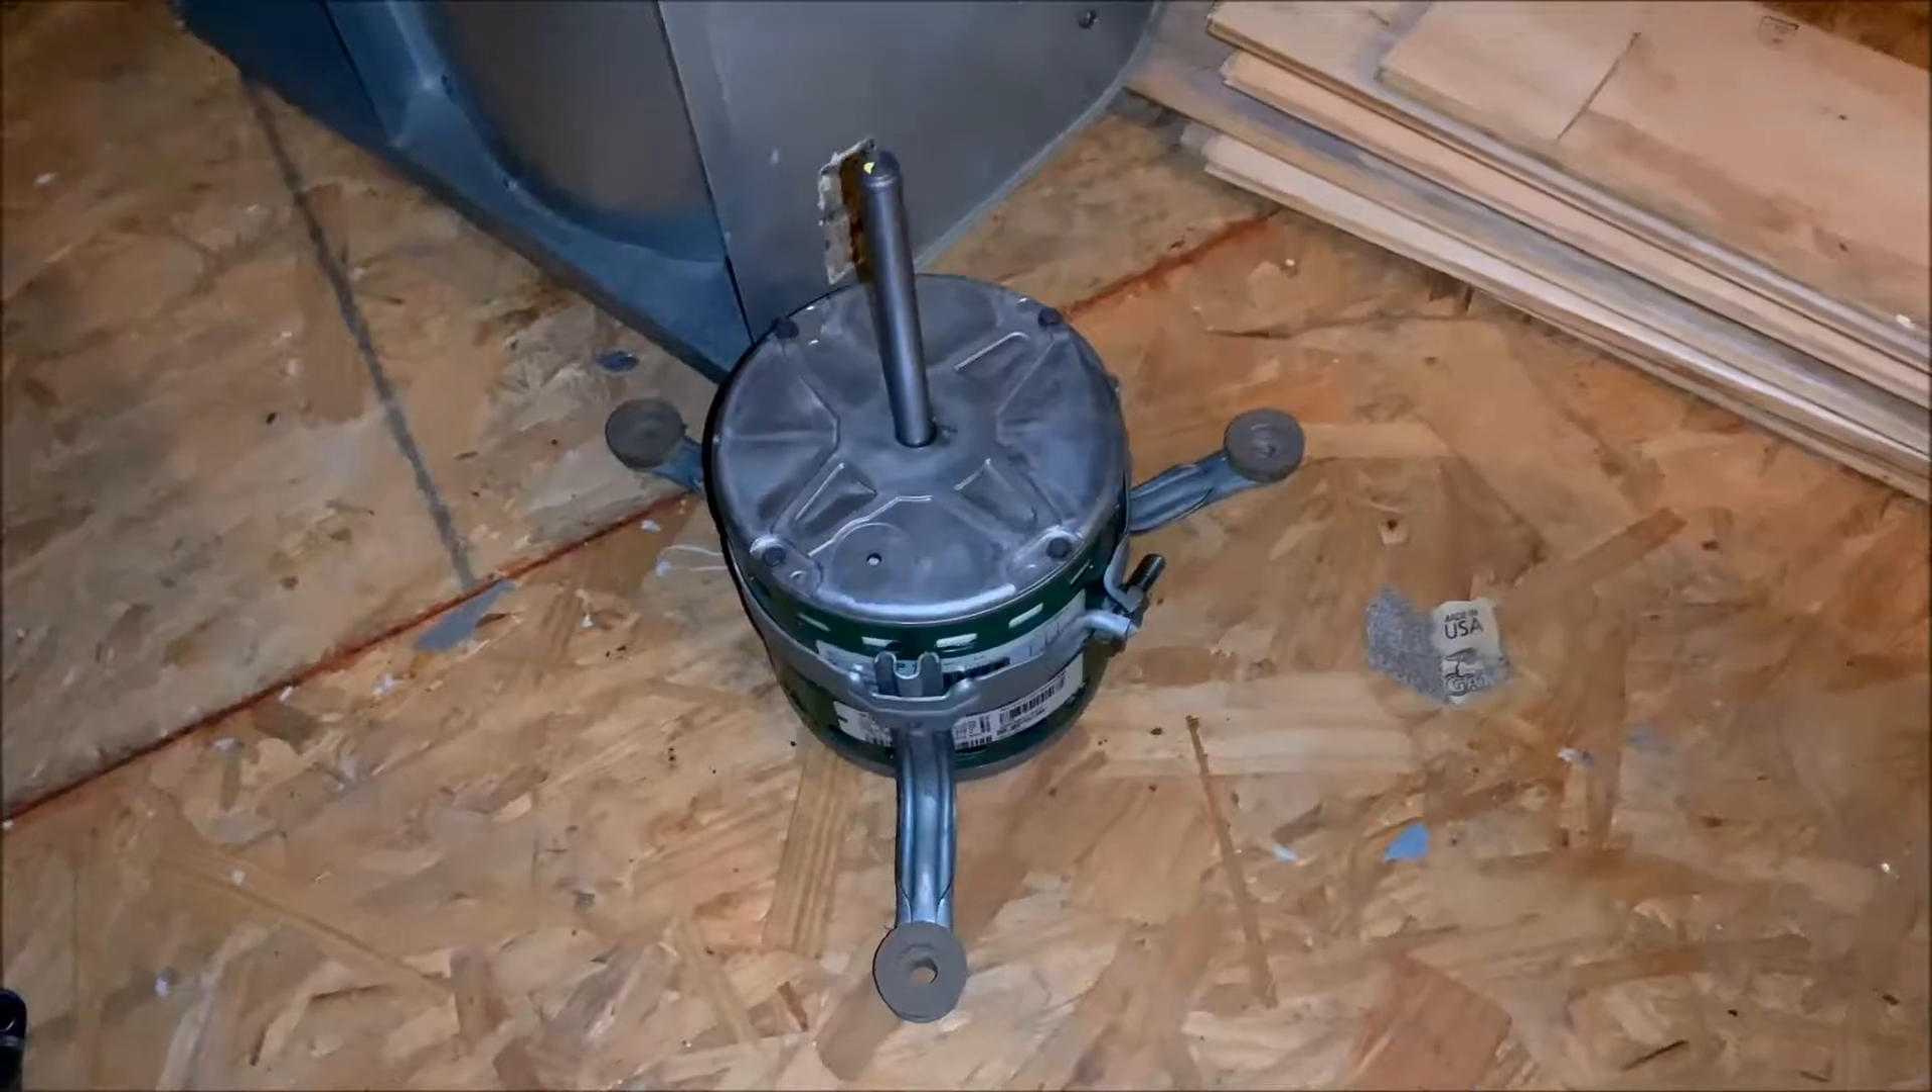Motor mounts are on the new motor.